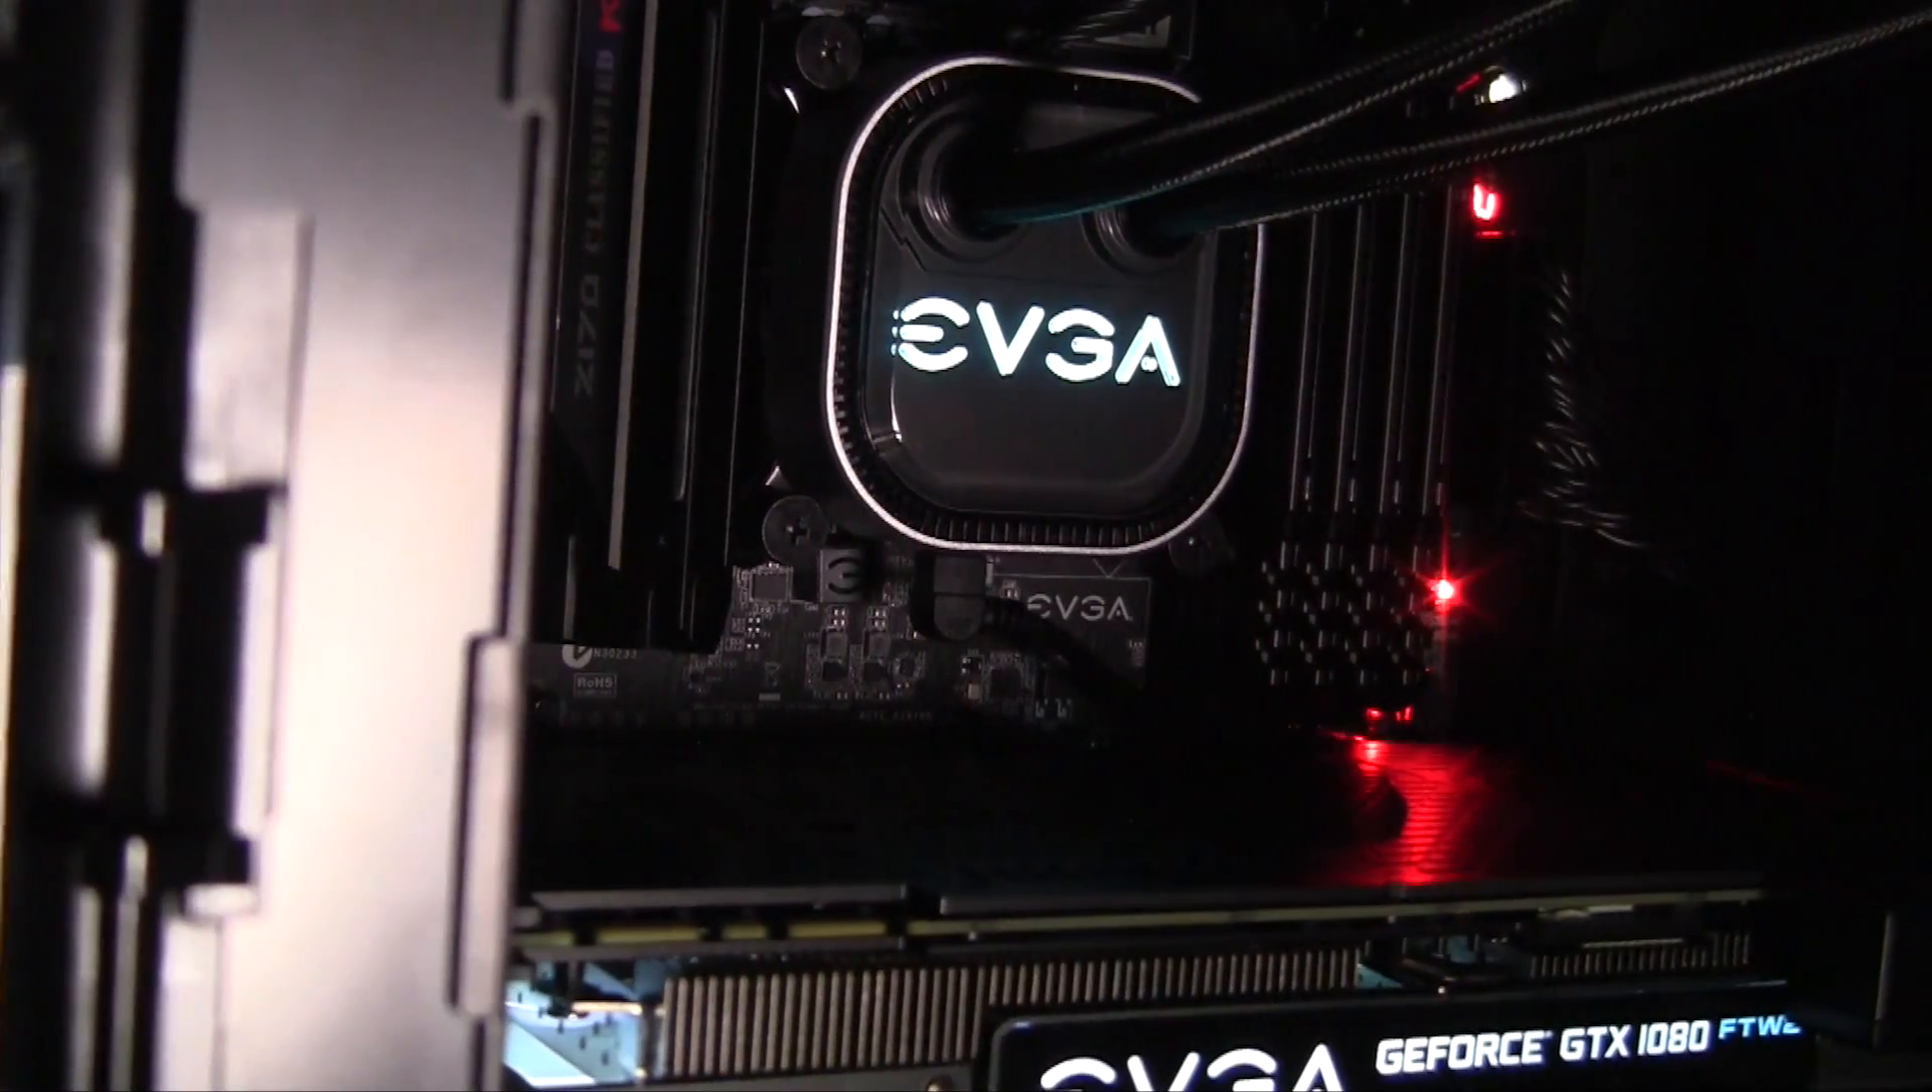So we've completed the installation of our closed loop cooler.